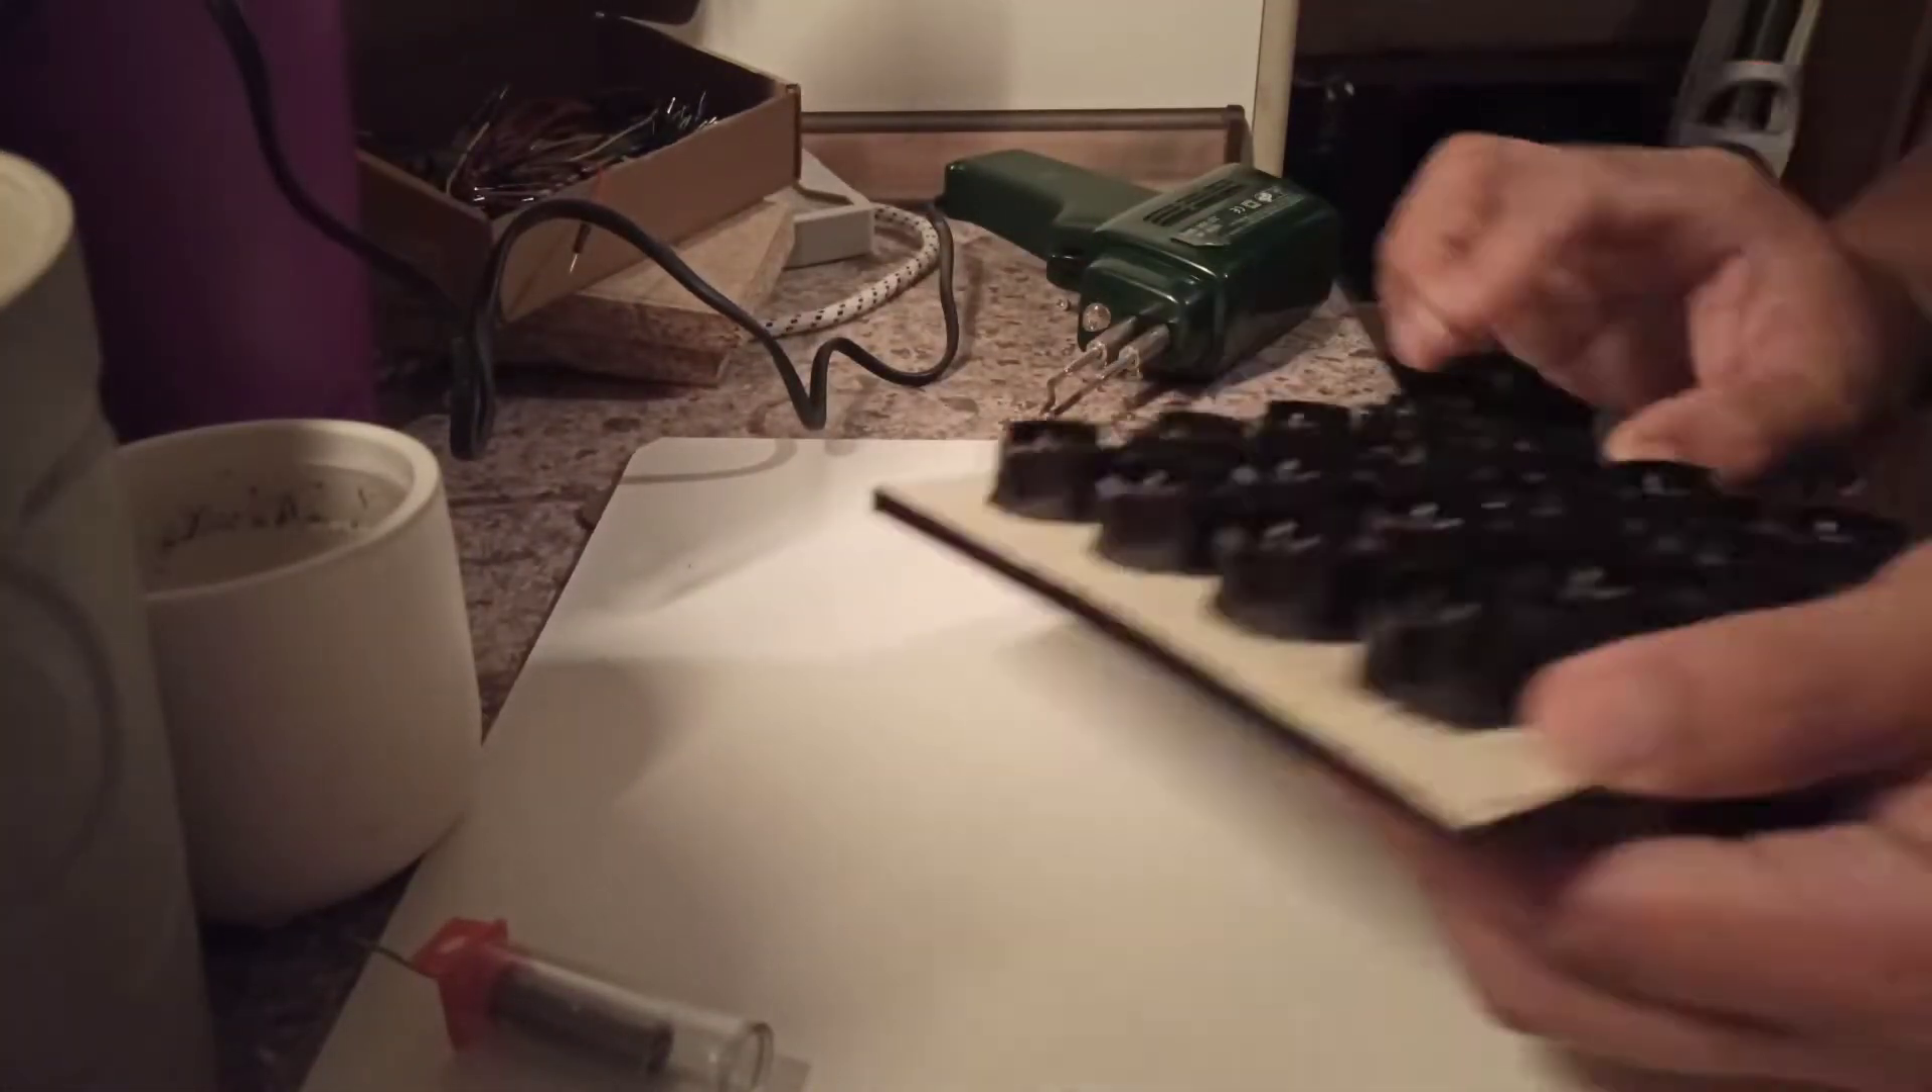After I added the veneer, I inserted all the arcade buttons.